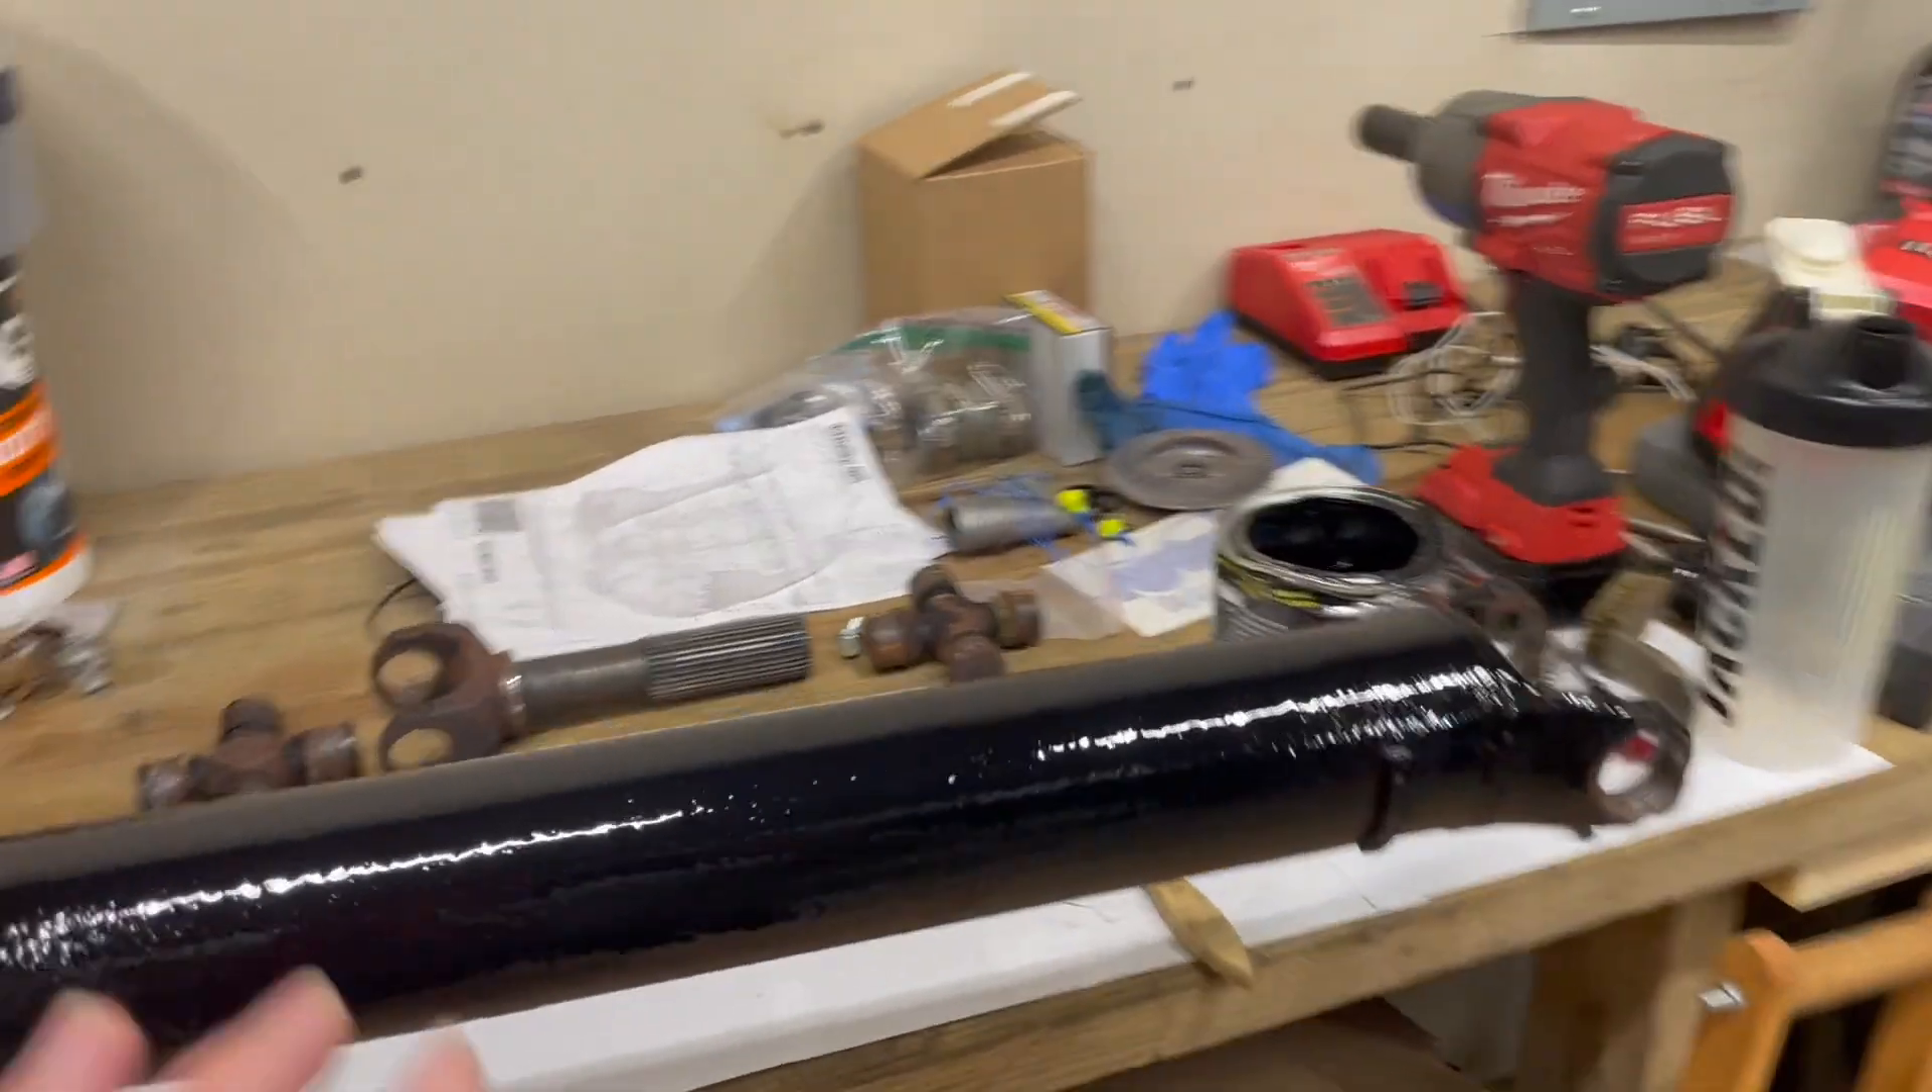So driveshaft is painted. We got the U-joints out of it, as you can see over here.